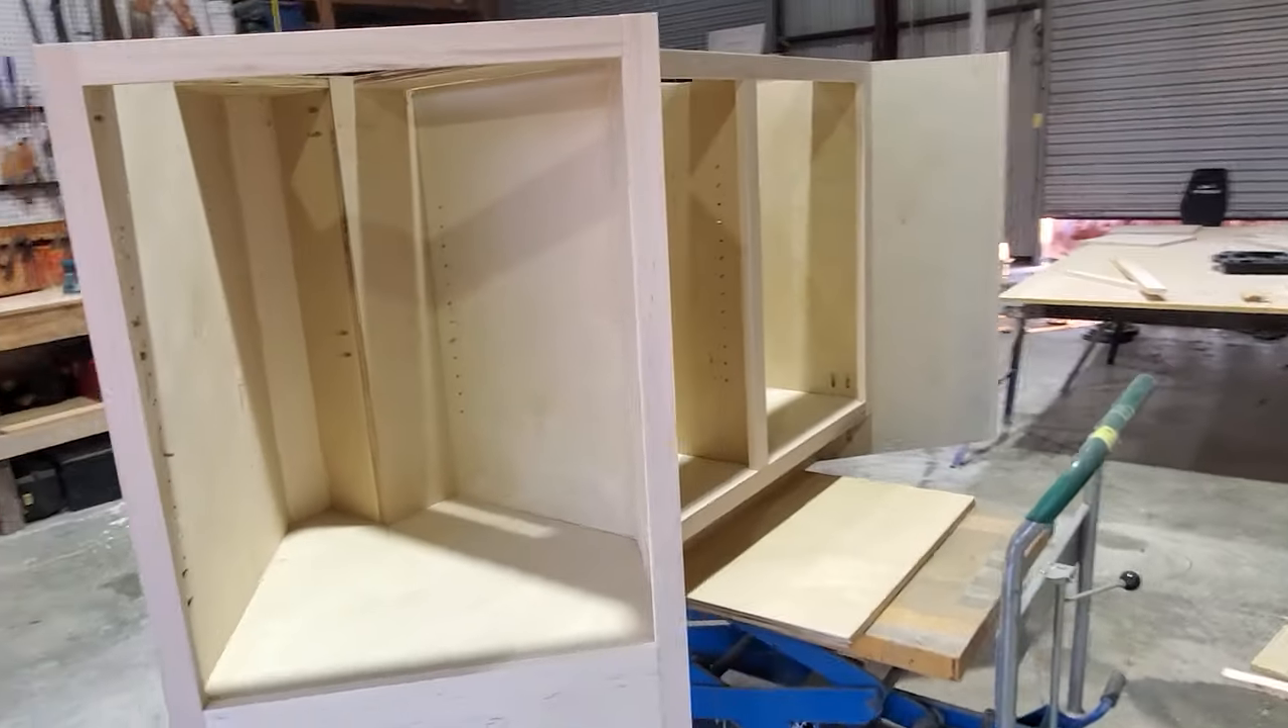Here's a walk around the kitchen island. It's mostly complete. I just need some doors and a little bit of touch-up work and start painting.